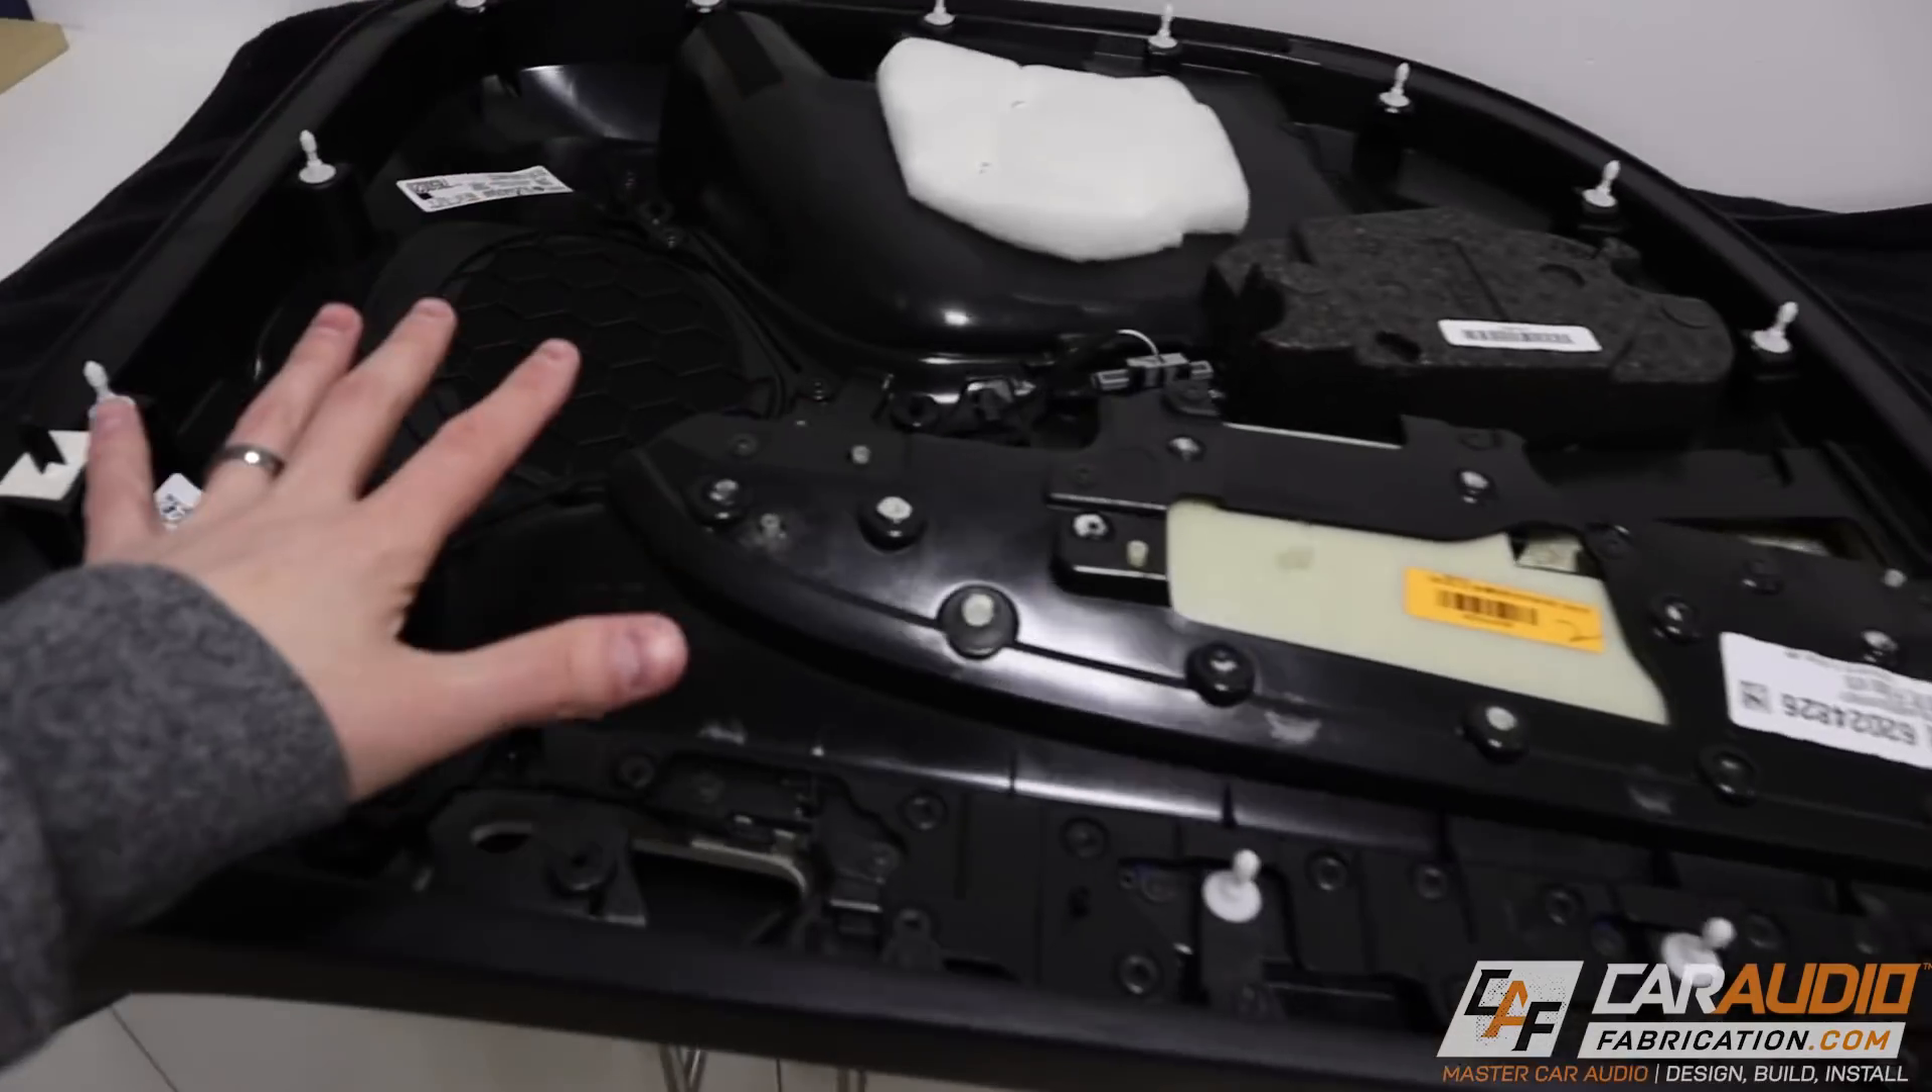All right, so I've got the door panel removed here.